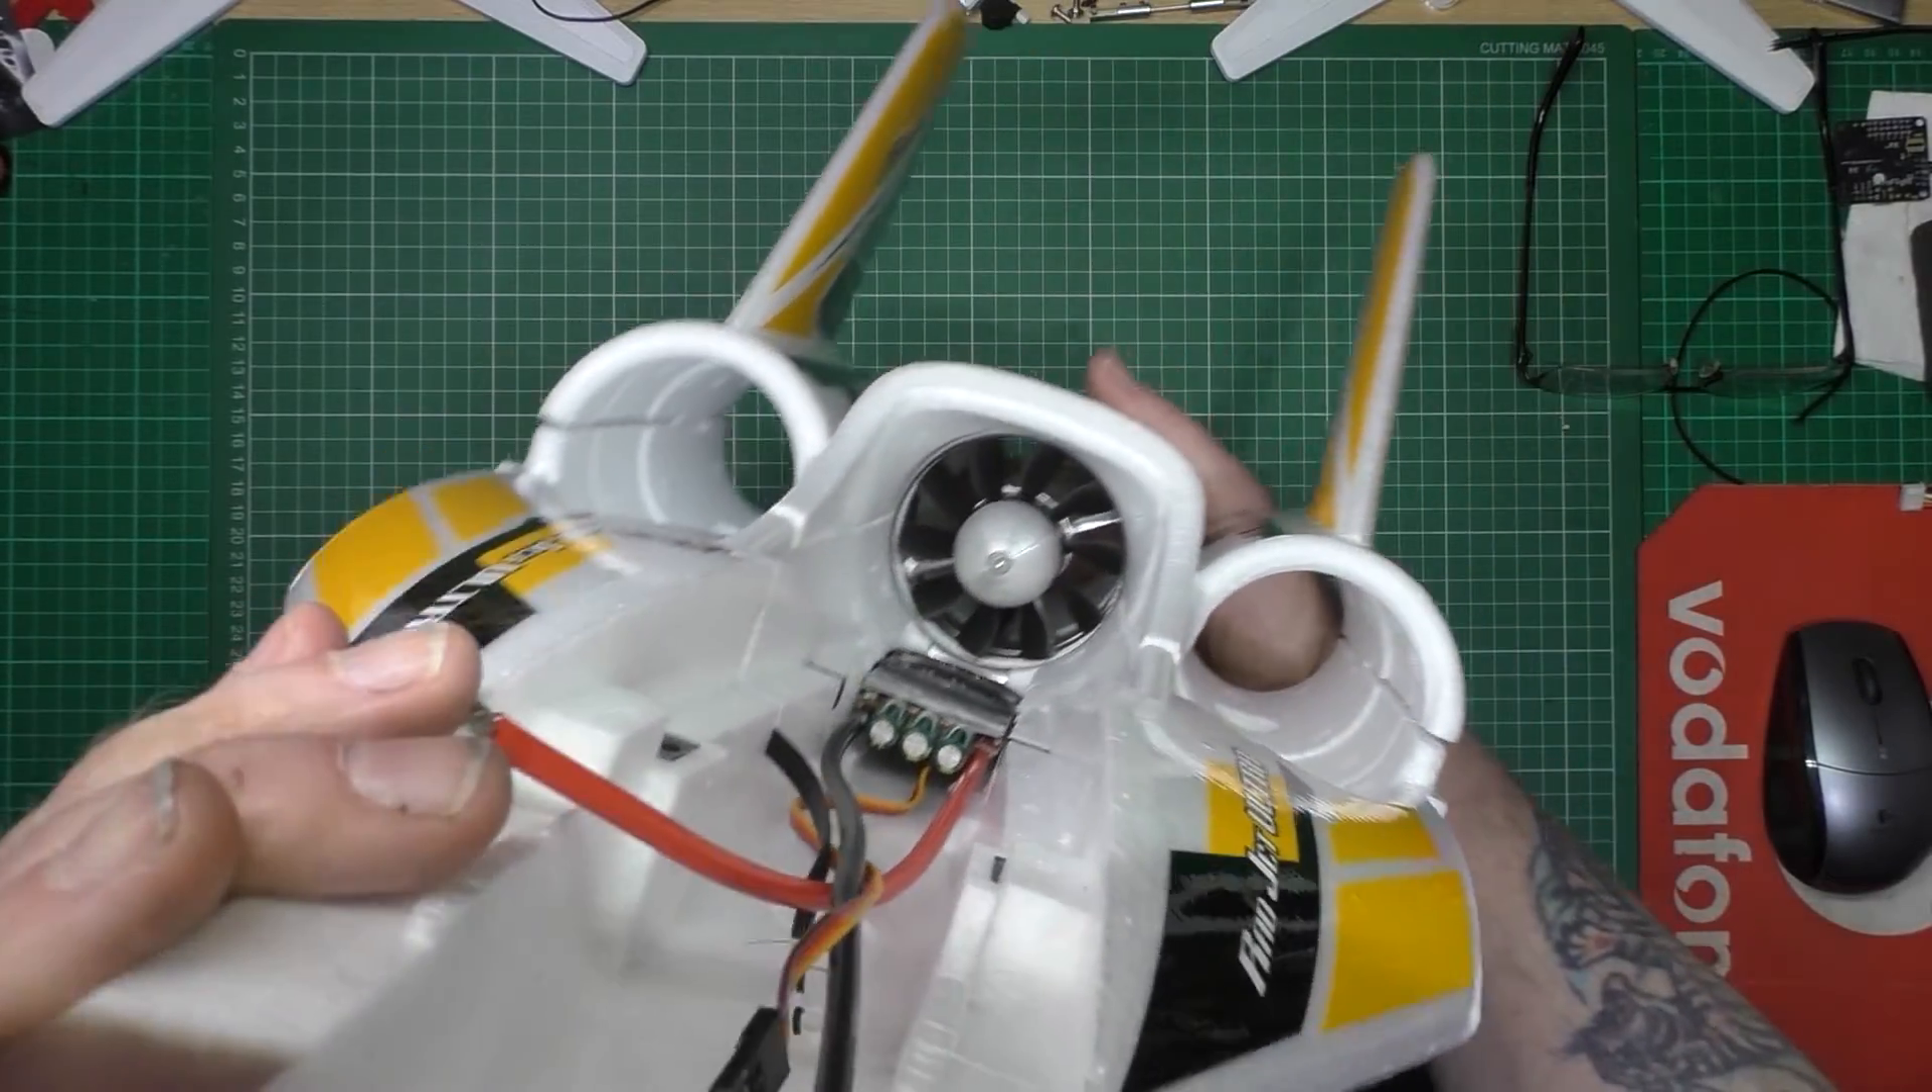The vertical stabilisers are fitted.